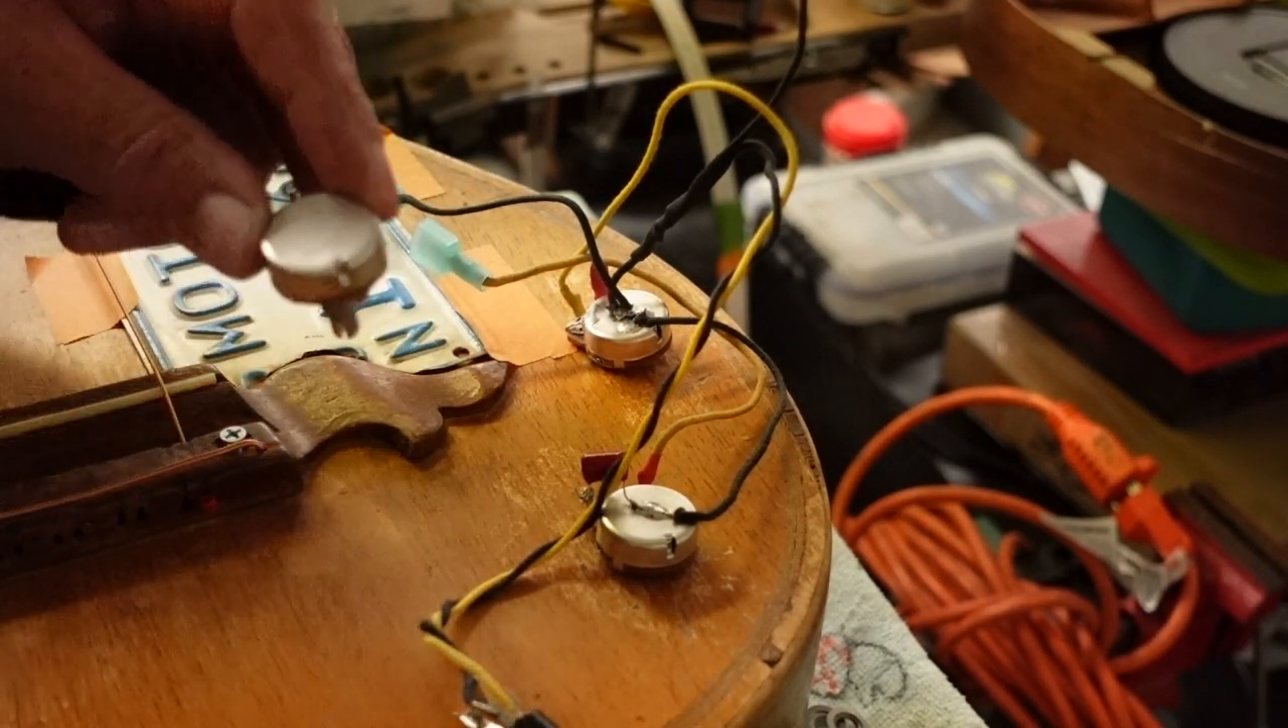But anyway, I have taken two 500k potentiometers and put them upside down in their respective holes.